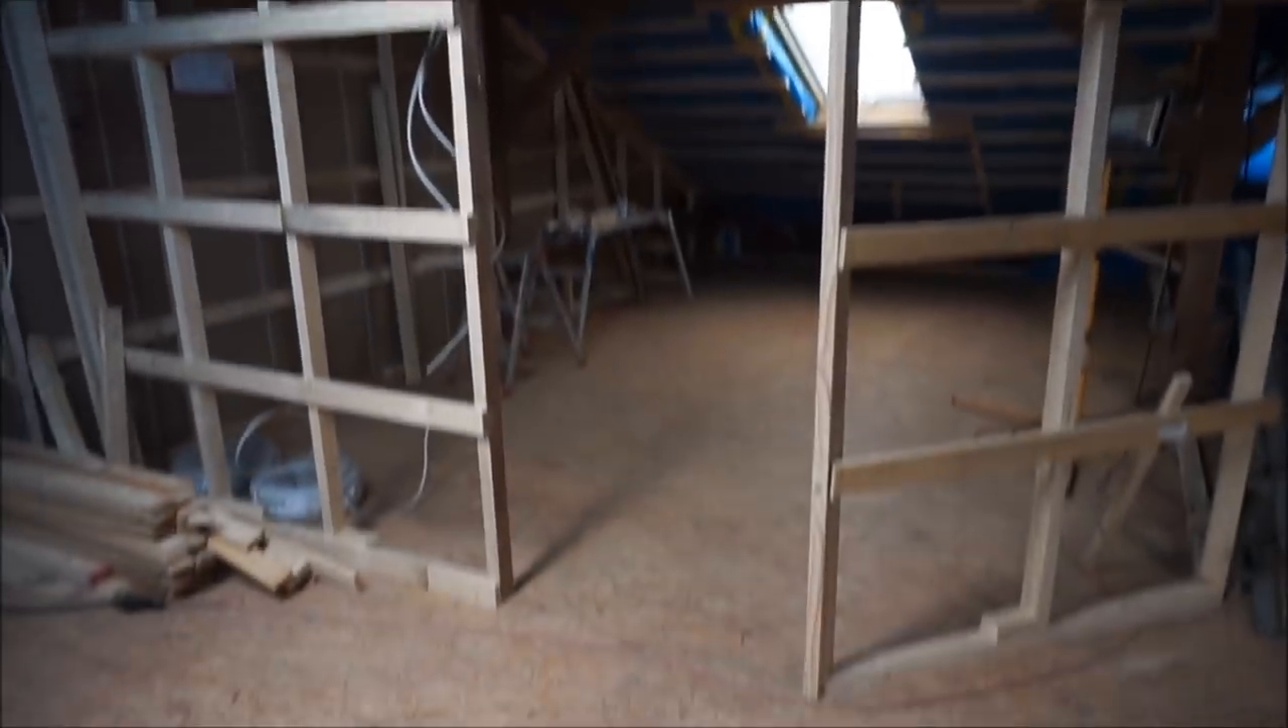Wie ihr seht, hier sind auch schon die Wände. Die Wände stehen schon mal.